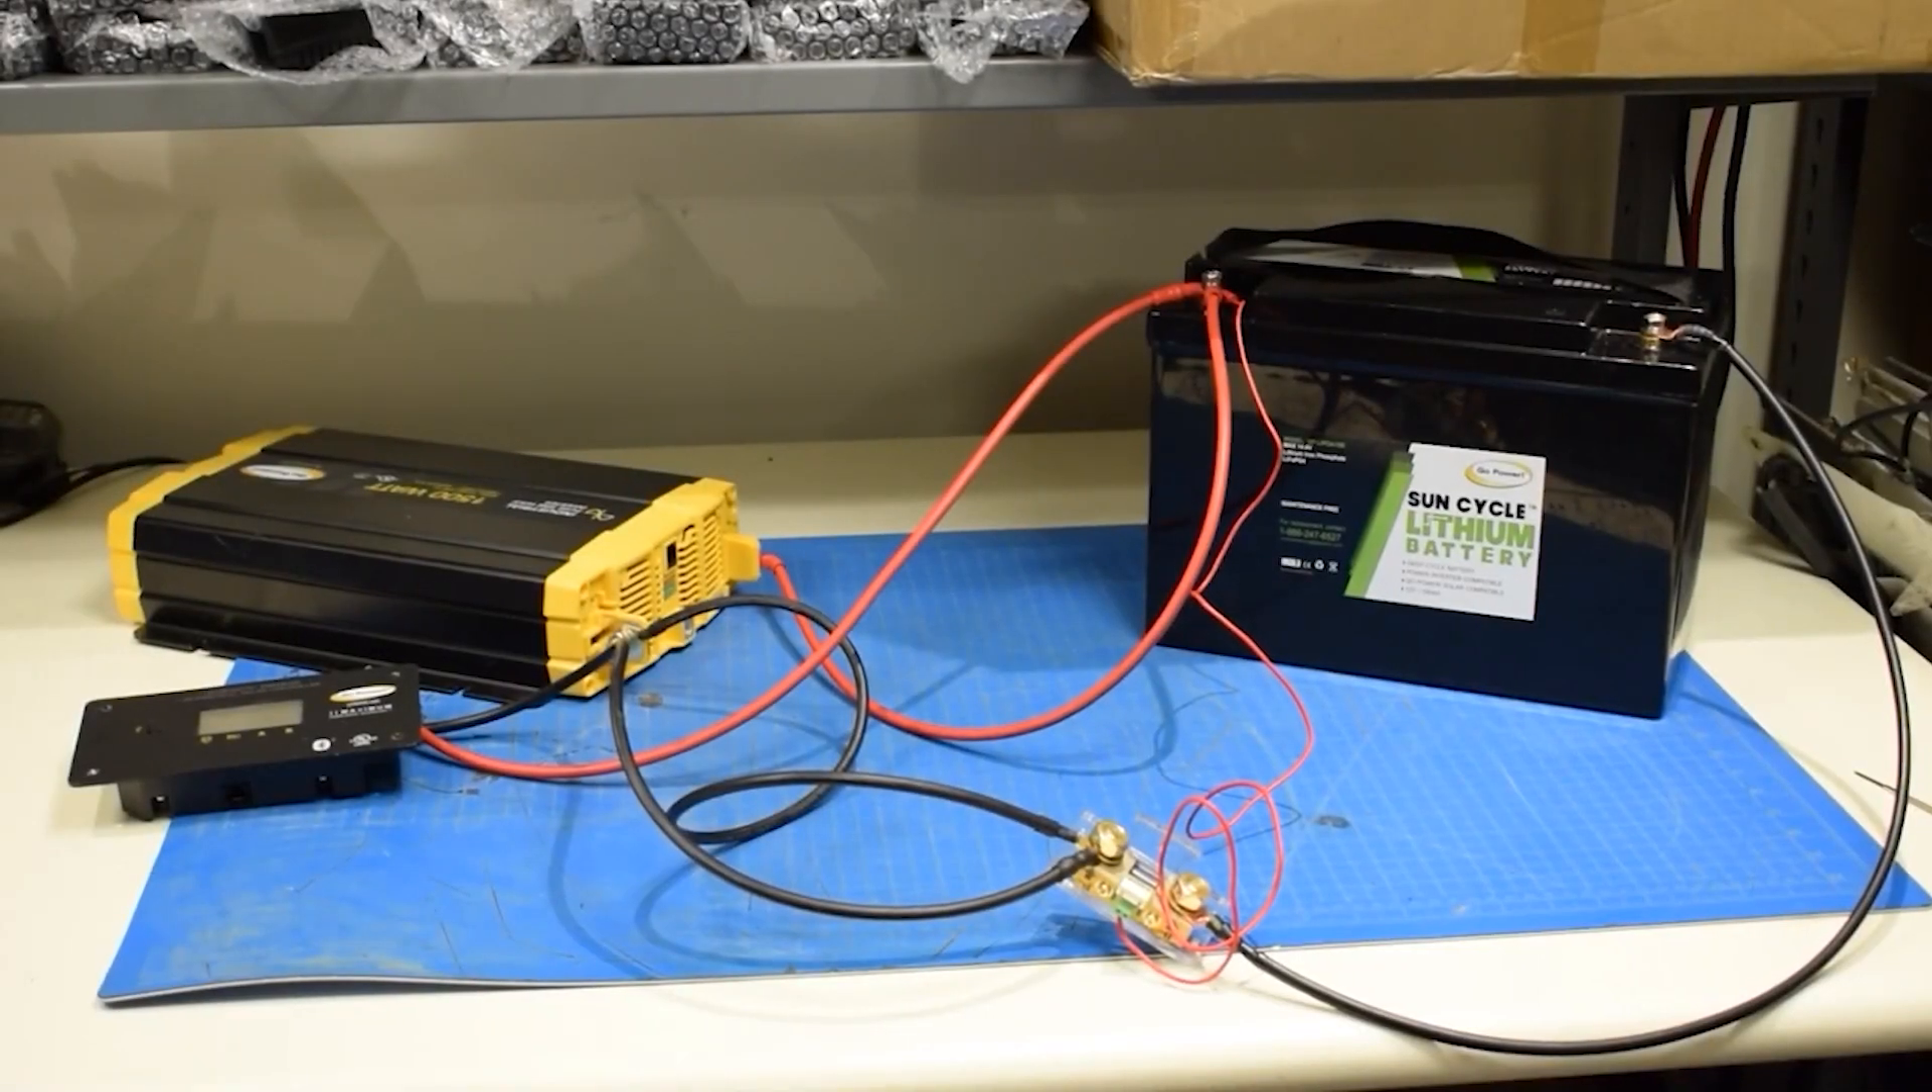You should now have everything connected between the battery, shunt, inverter and solar controller as shown.